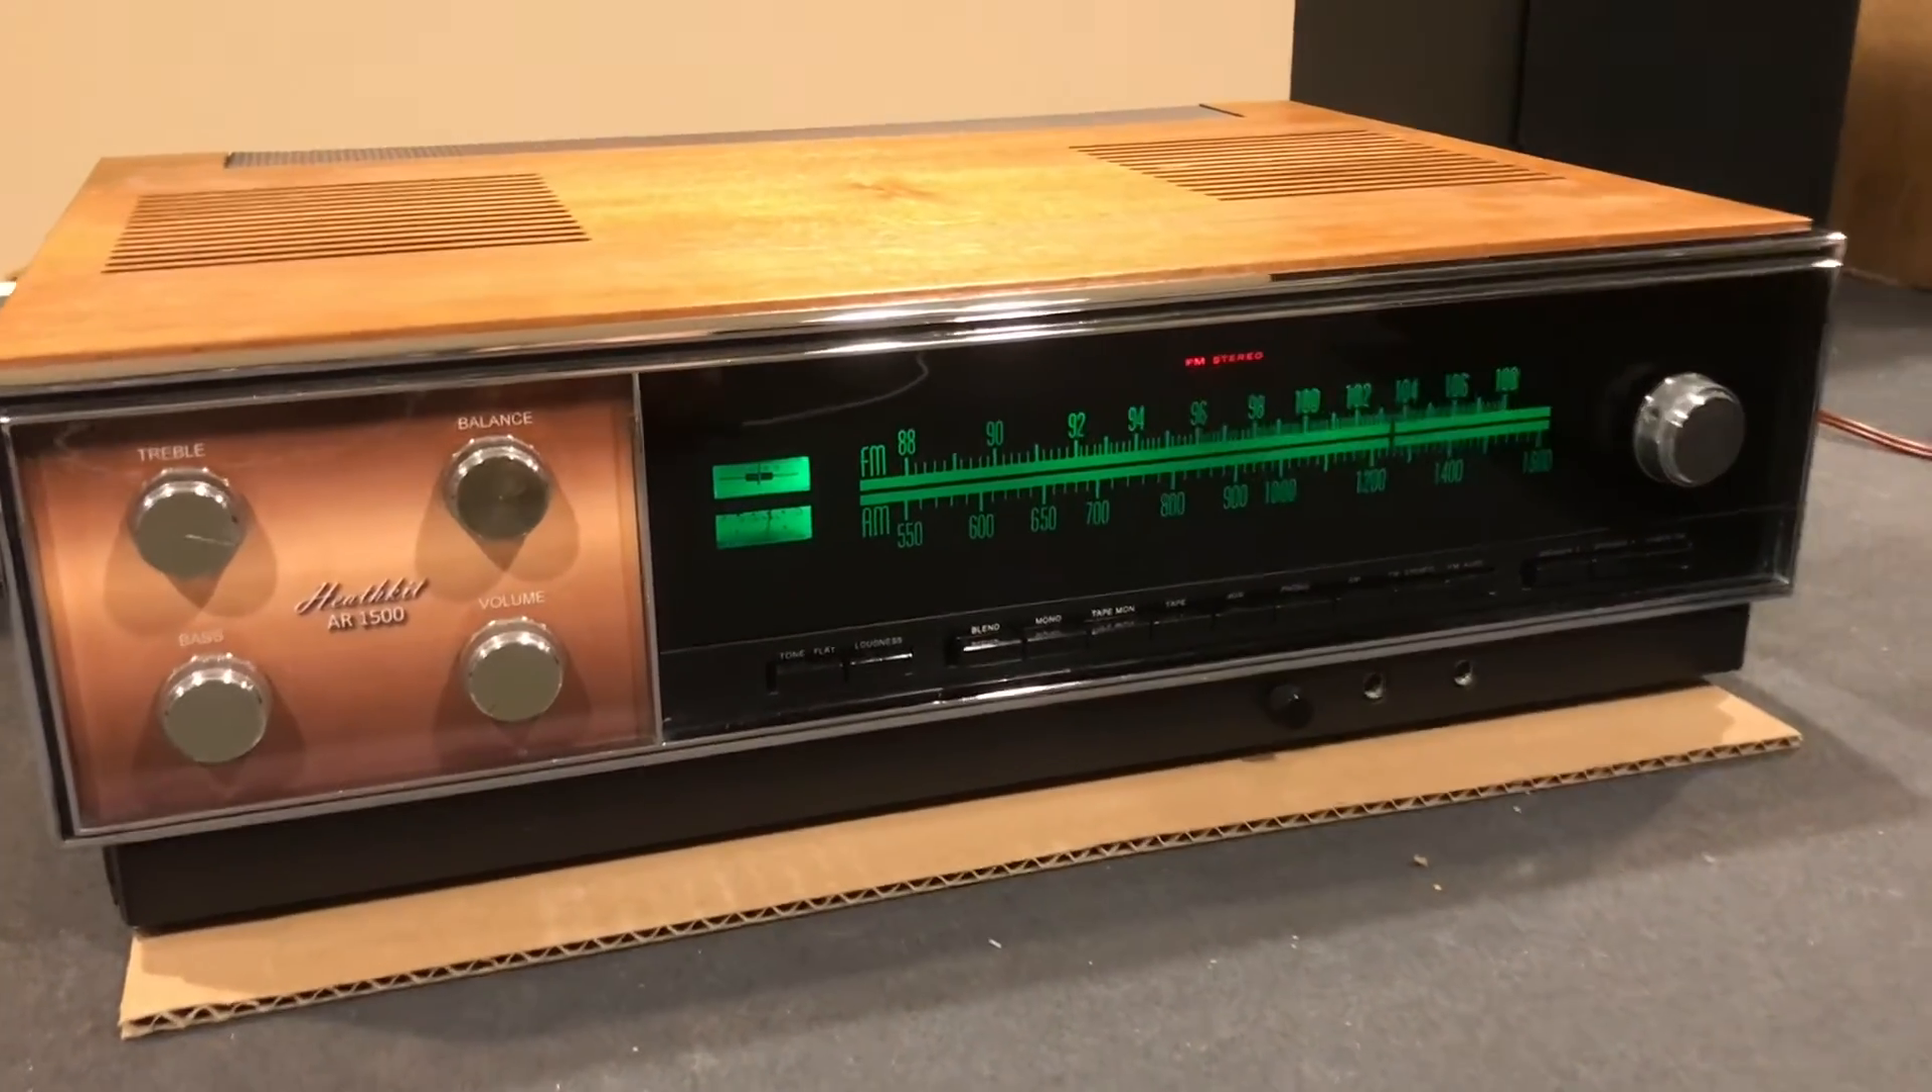I got the unit all back together again.